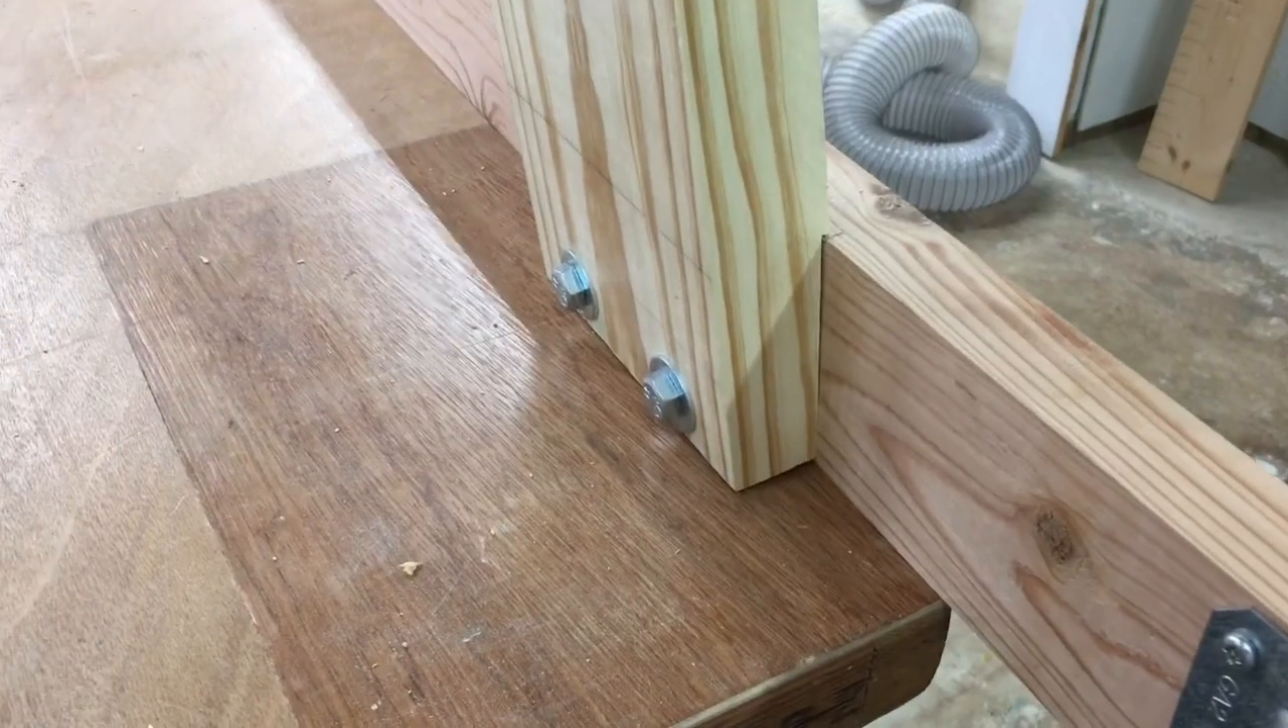At this point the legs are bolted in and again those are bolted in with the threaded inserts.